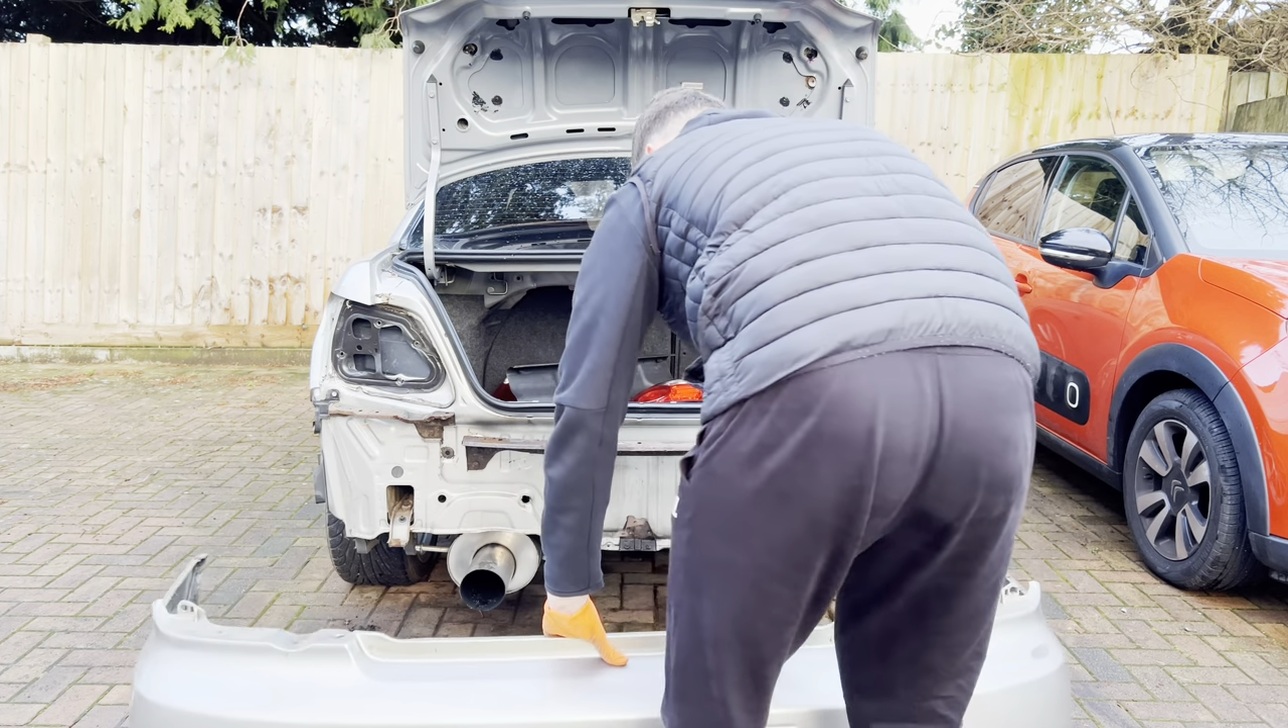And now we've got the bumper off we can start cleaning the back and then we can start cleaning the front of where the plate's going to rest.